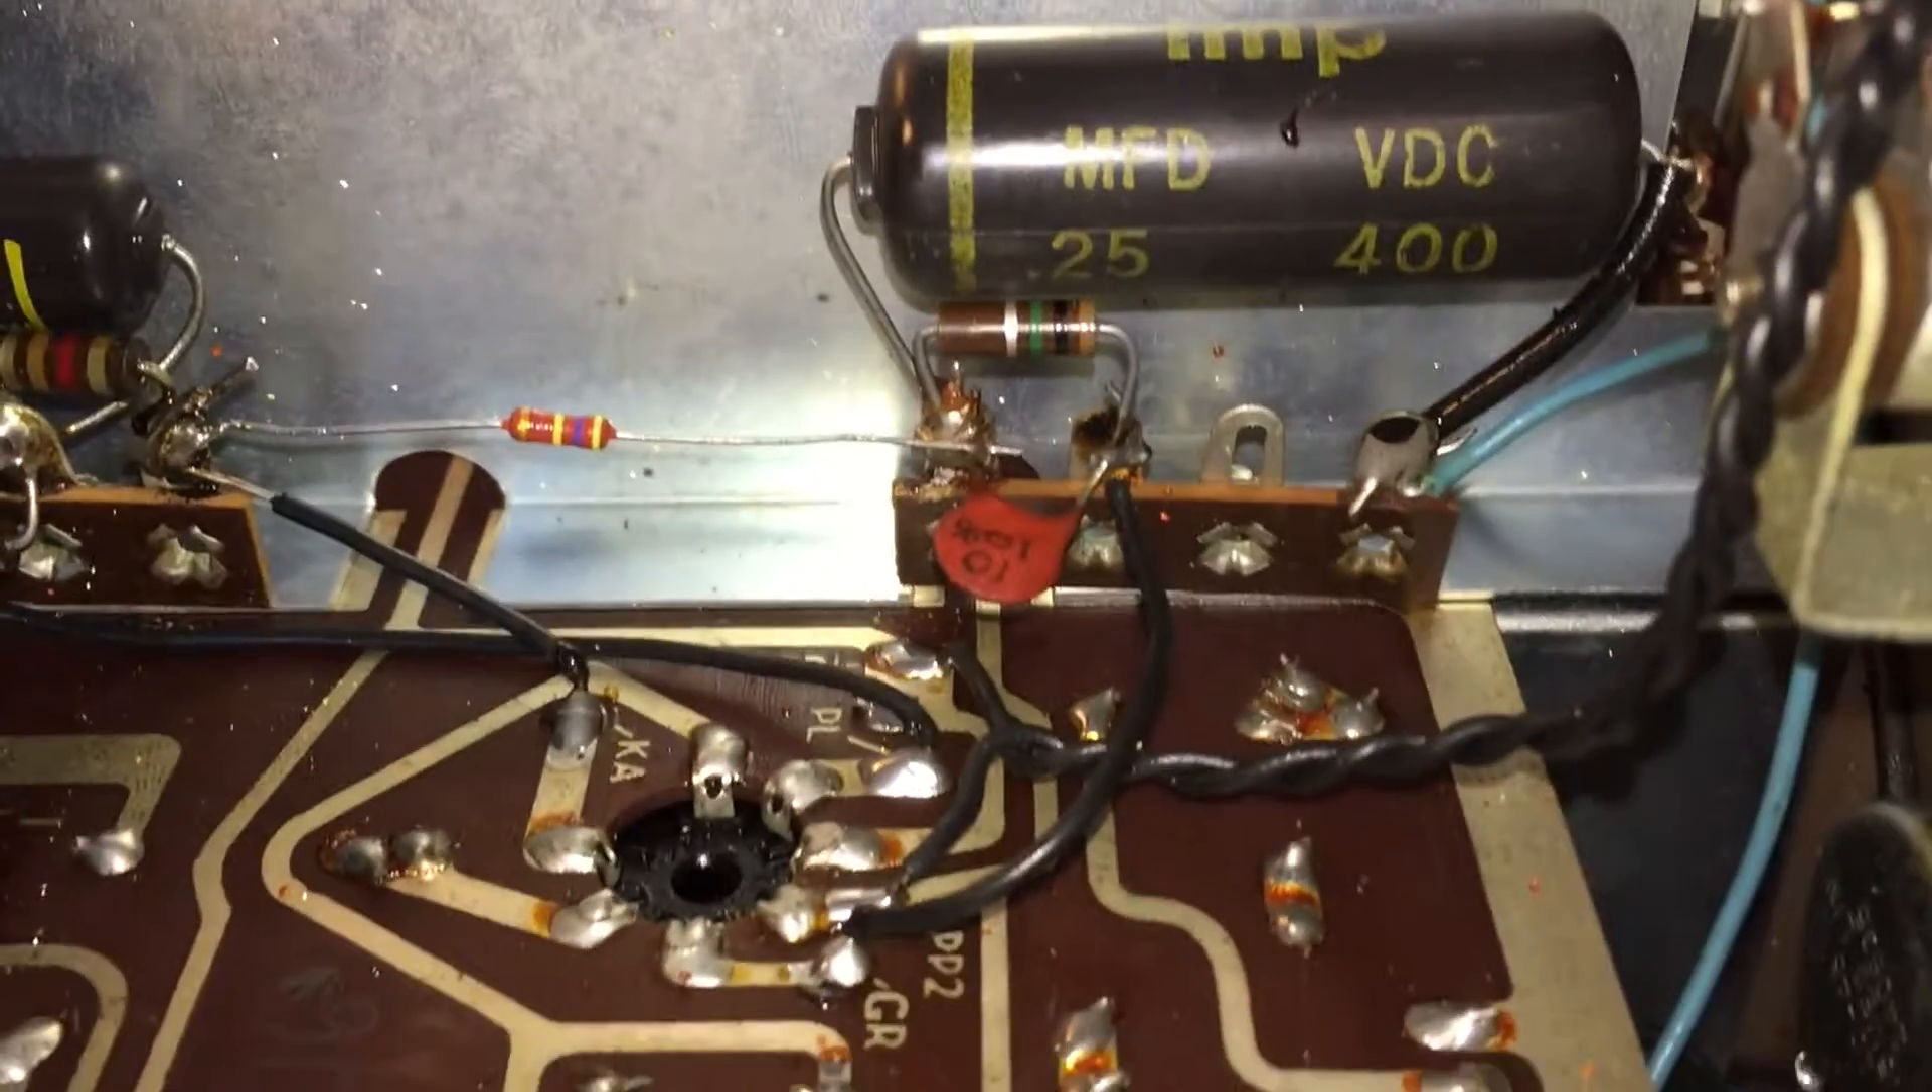Here's a 470k ohm resistor that I replaced on the left side I put it in properly it's you know finished and installed.